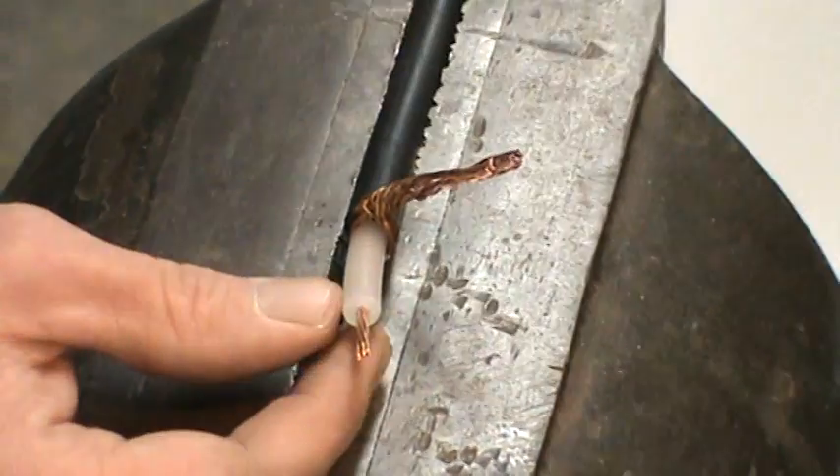Okay, and there's the coaxial cable split. Separated.